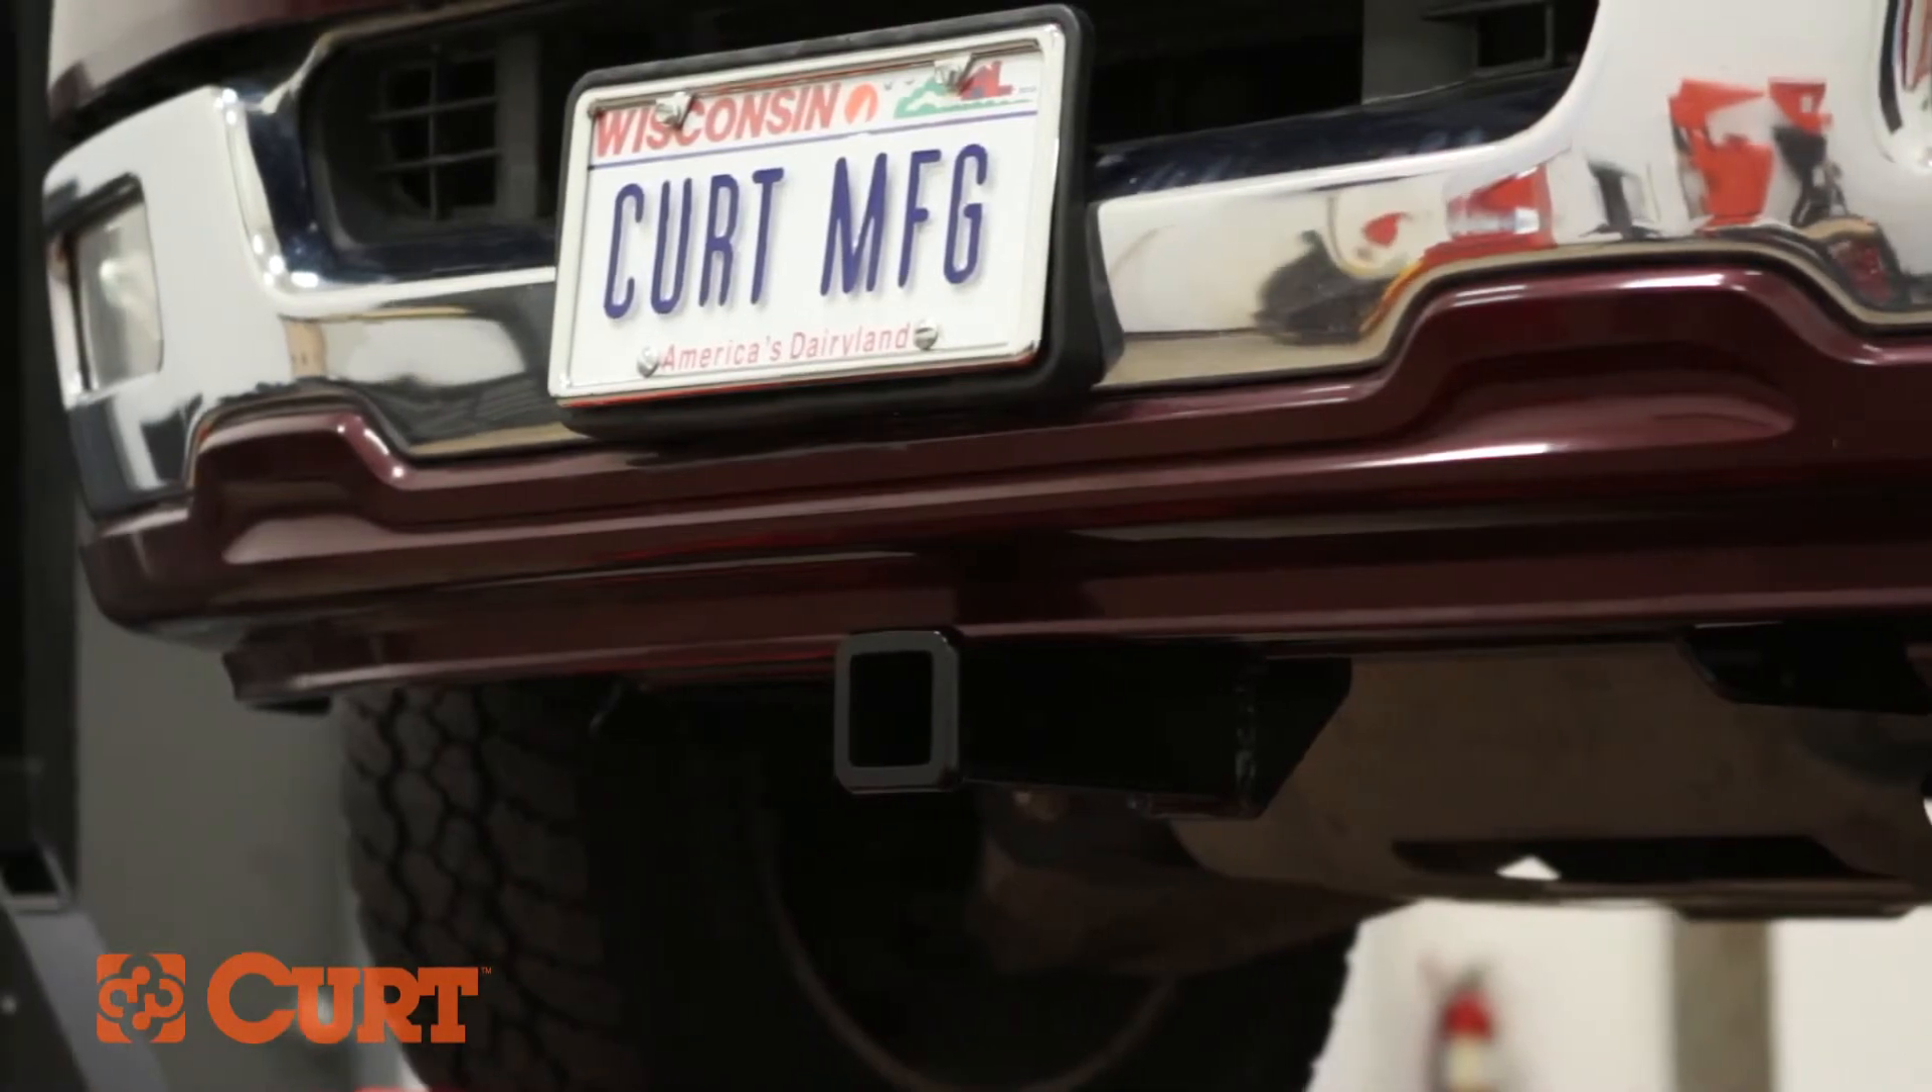This completes the installation of the Curt 31352 front mount receiver hitch on the 2004 Lincoln Mark V. Still need a winch mount or cargo carrier?